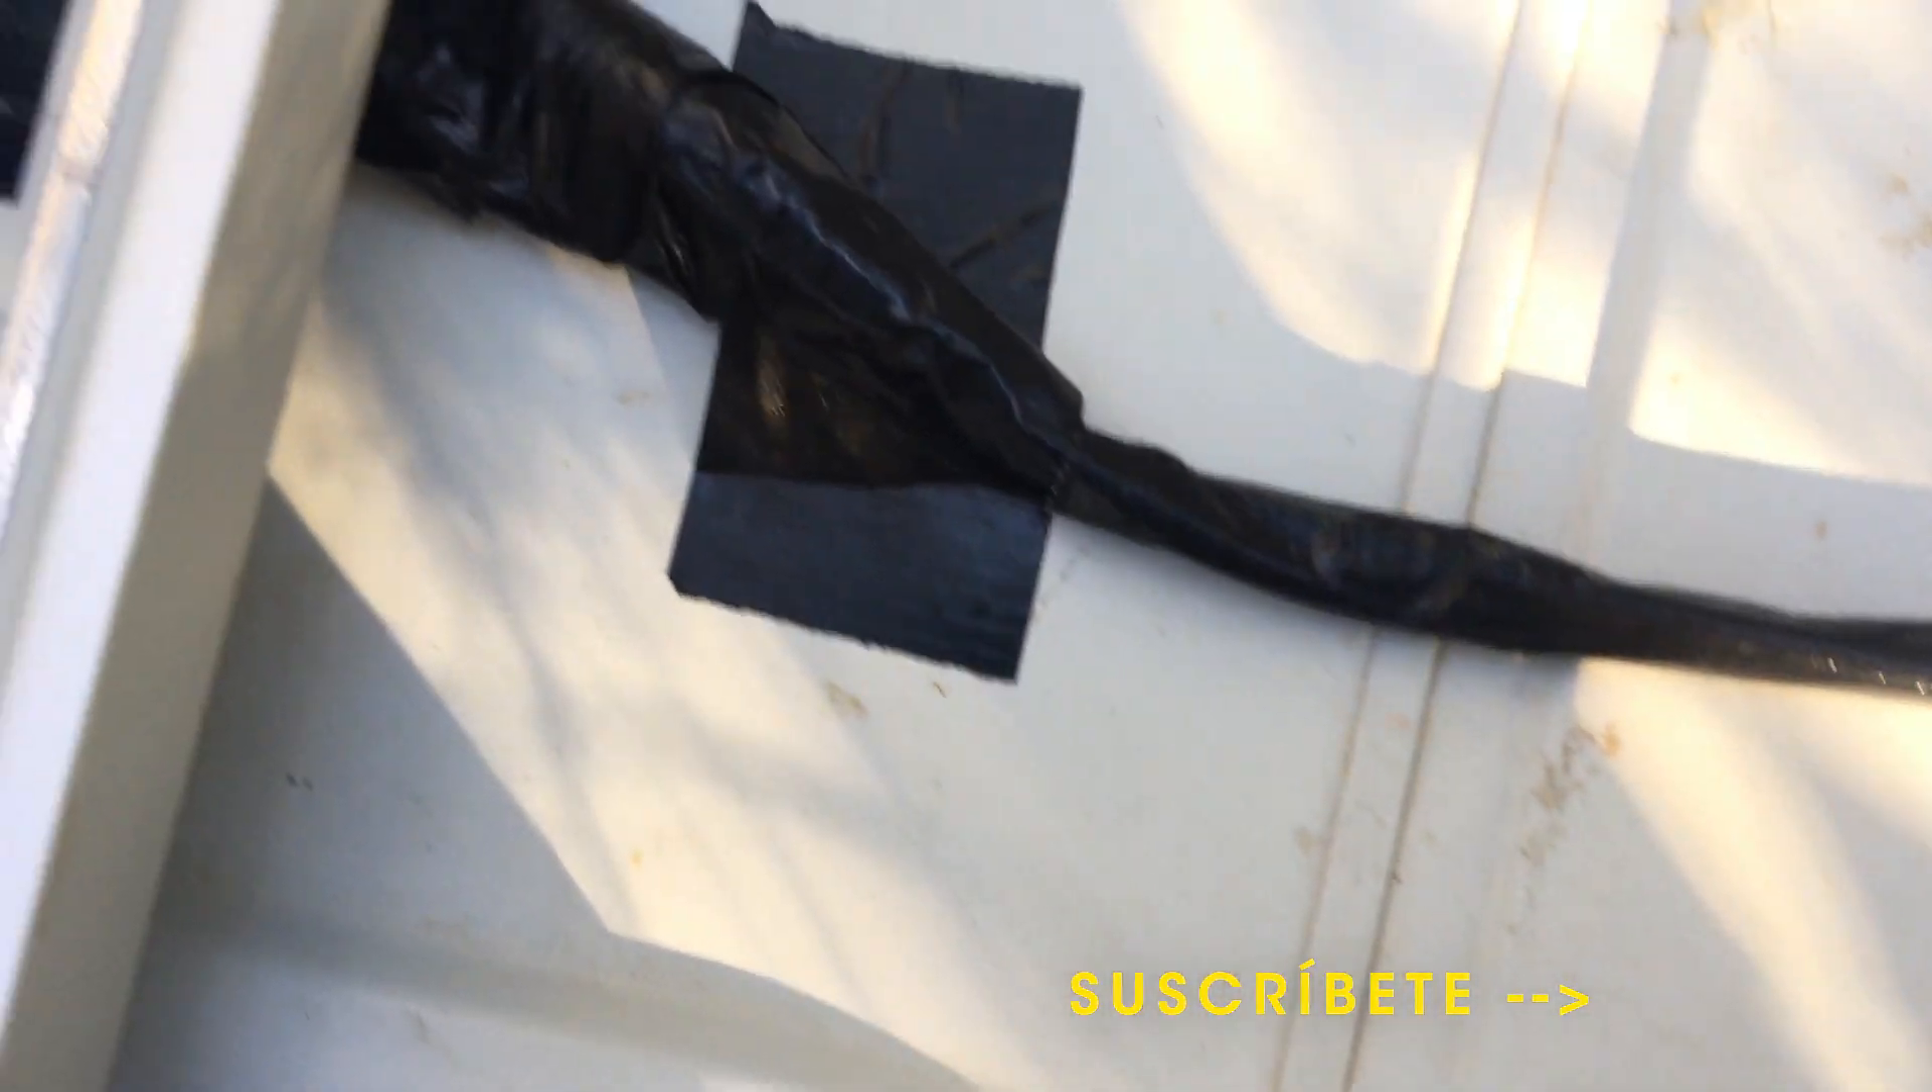He puesto cinta americana para proteger los cables Para que queden fijos y no estén en movimiento.